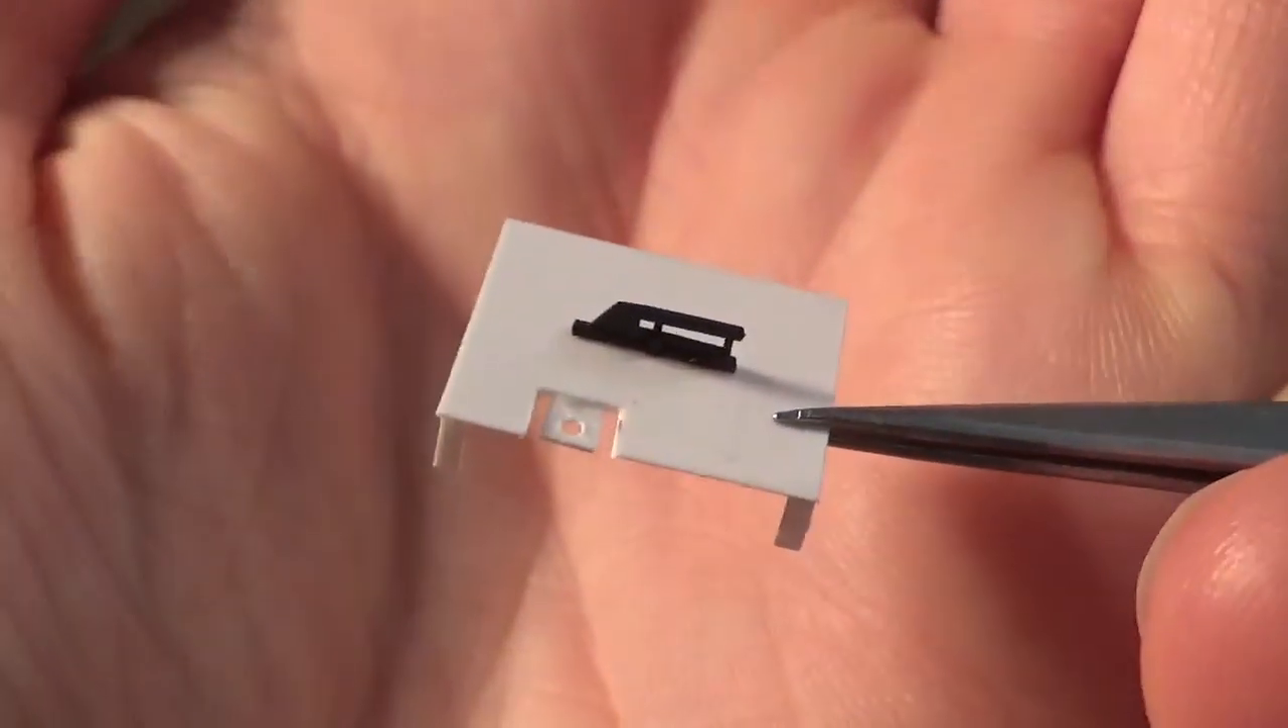You can see I actually installed the antenna on the platform now.